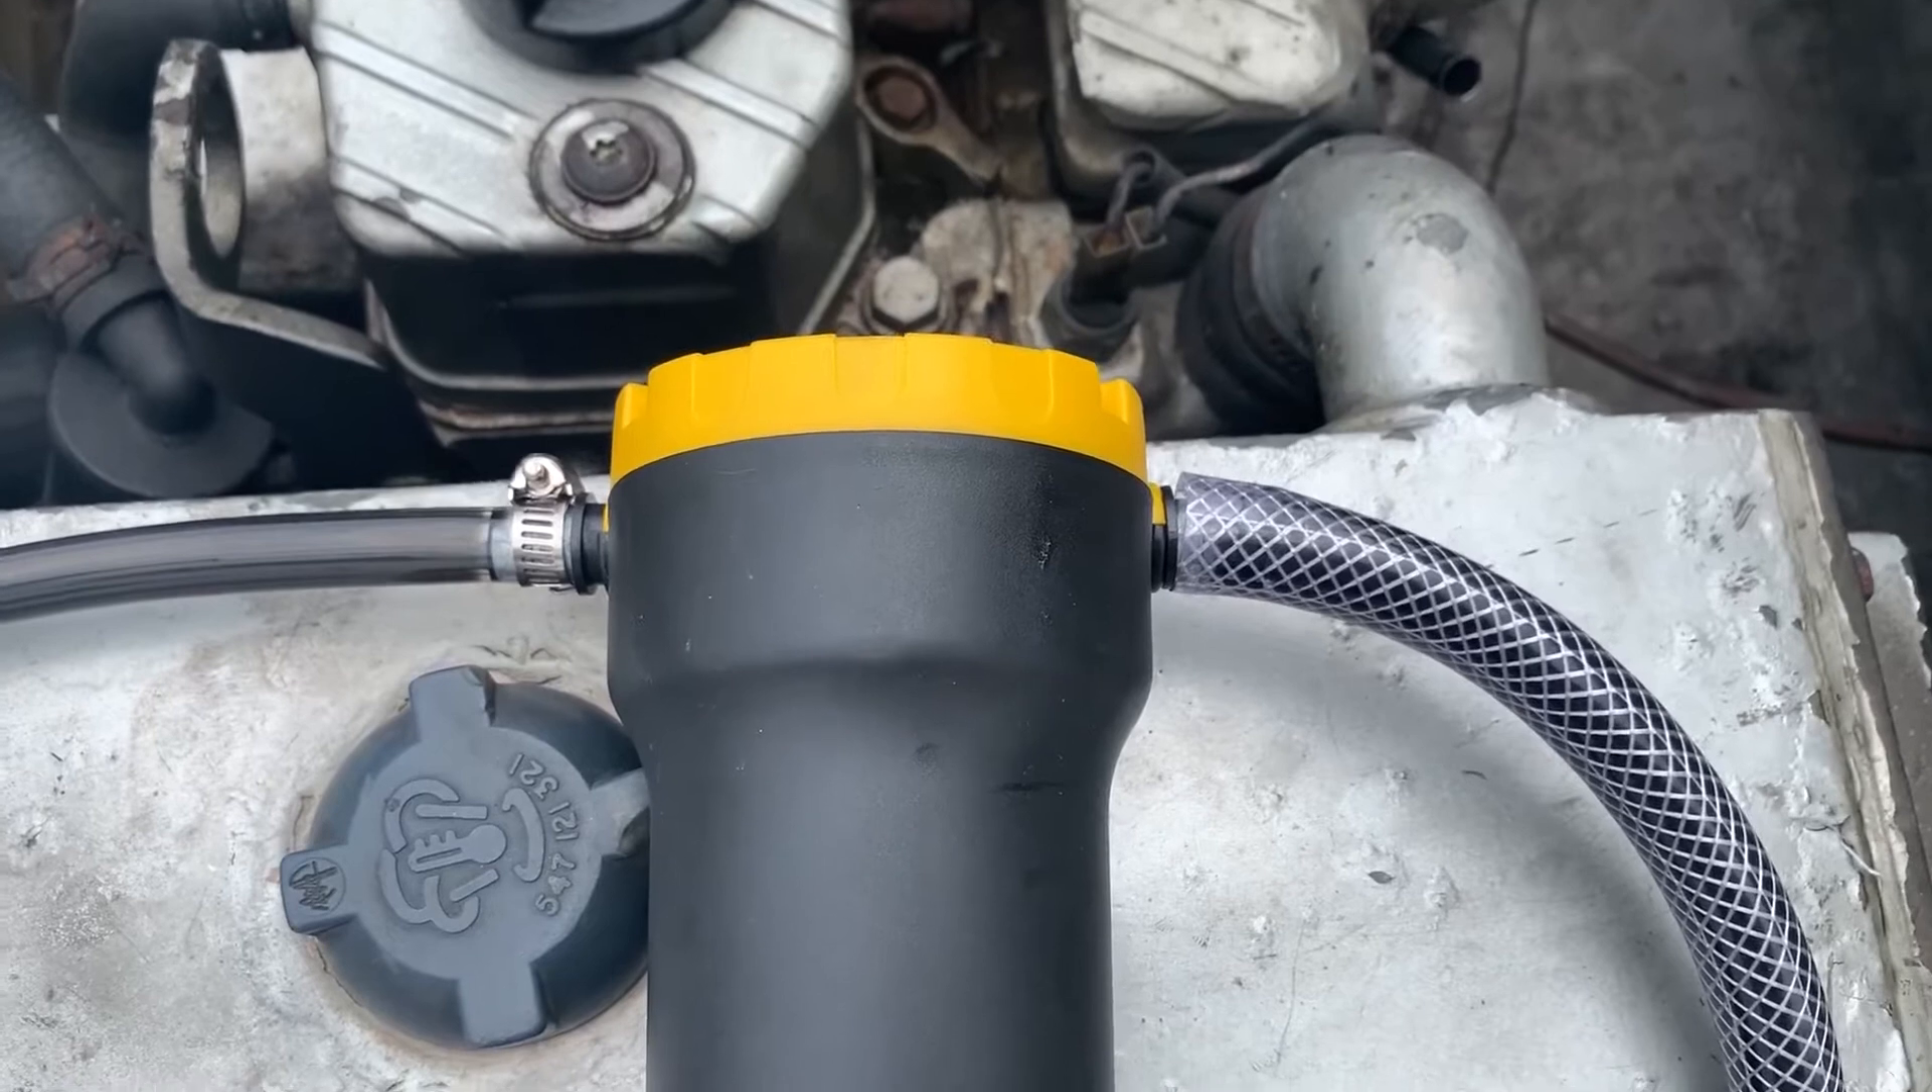É uma mangueira de meia polegada que eu encaixei aqui ó. Eu encaixei ela por fora, tá vendo?